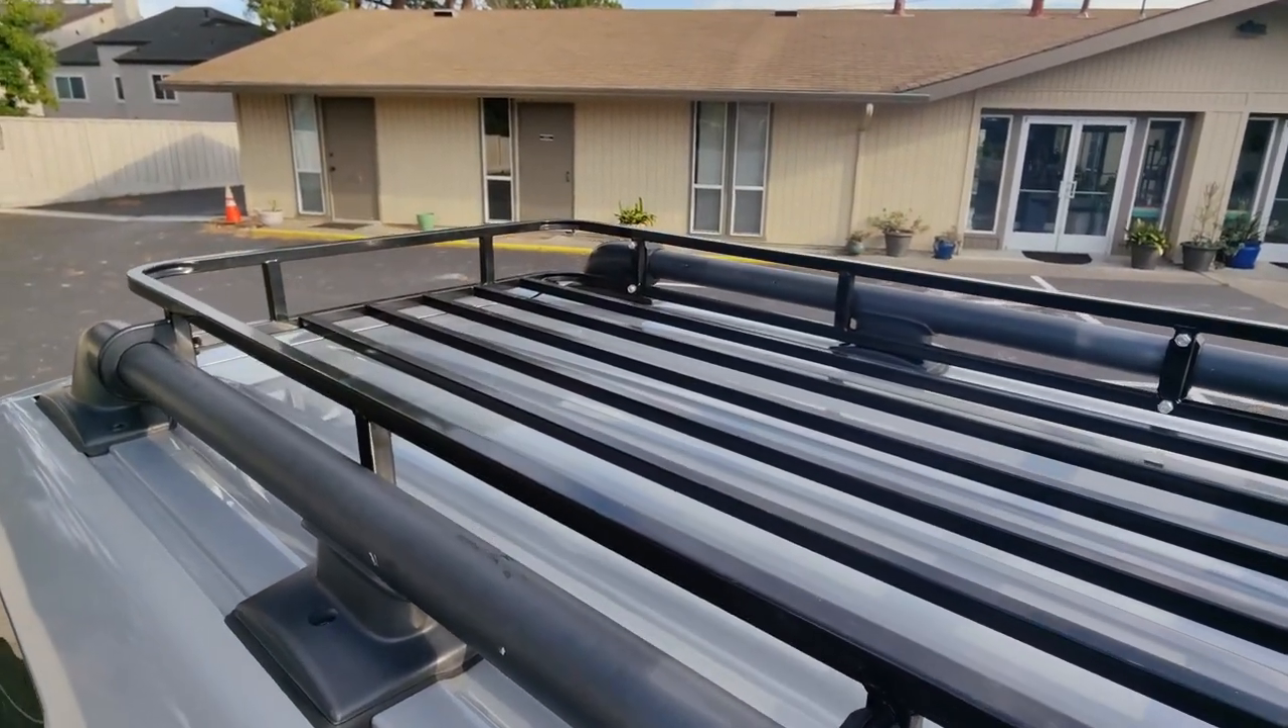All right you guys so the Xterra's roof basket is officially fully installed.